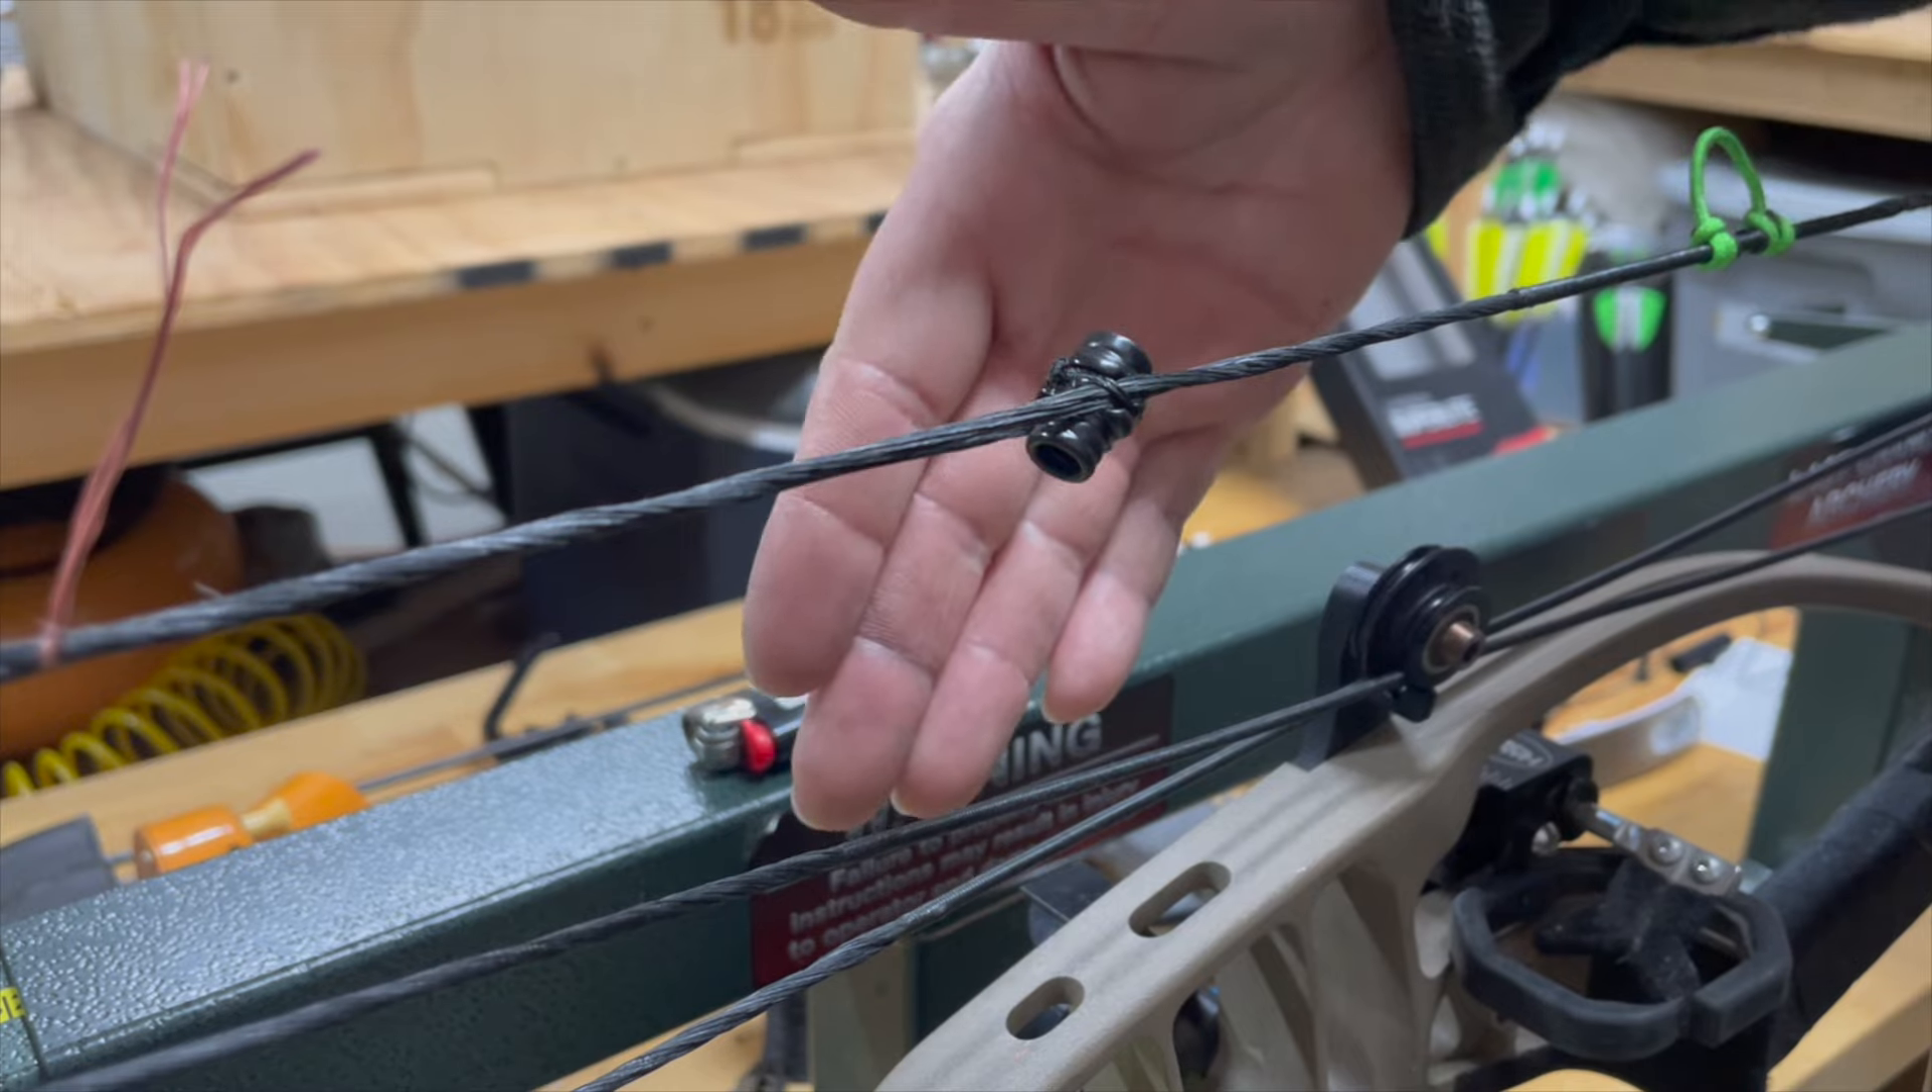Now we have our peep tied in.